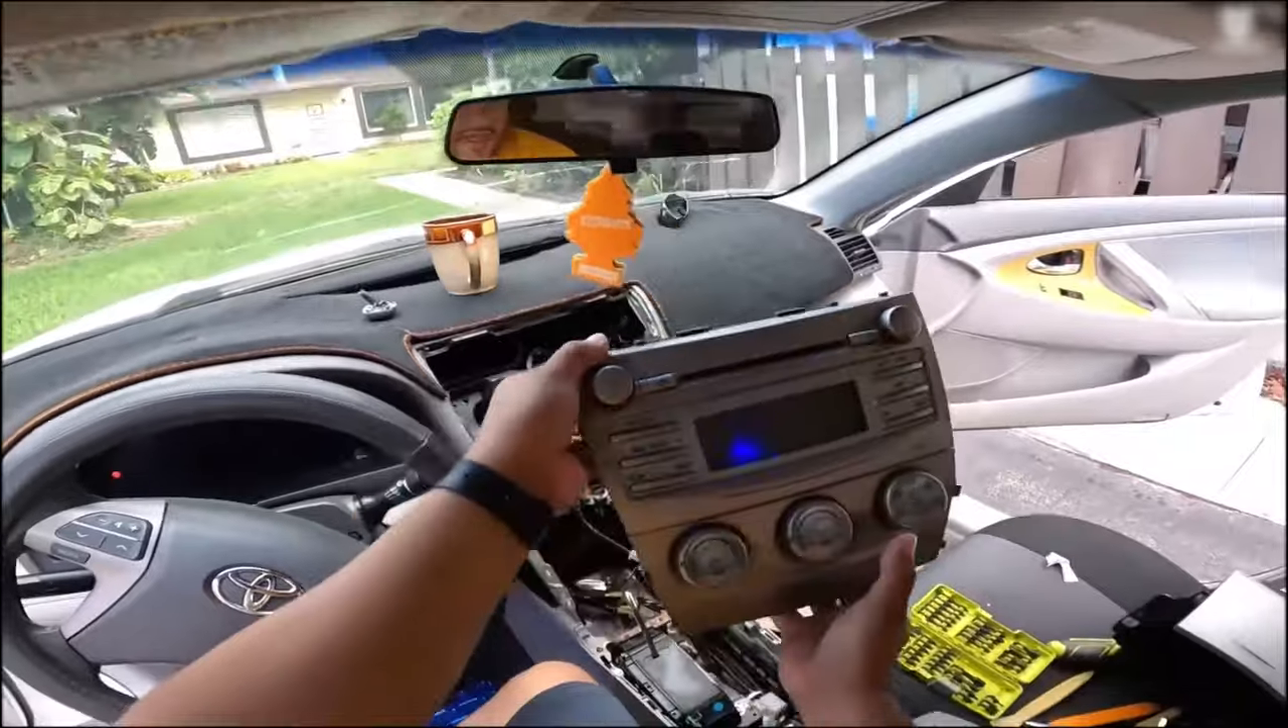Boom we got the radio fully out as you guys can tell.